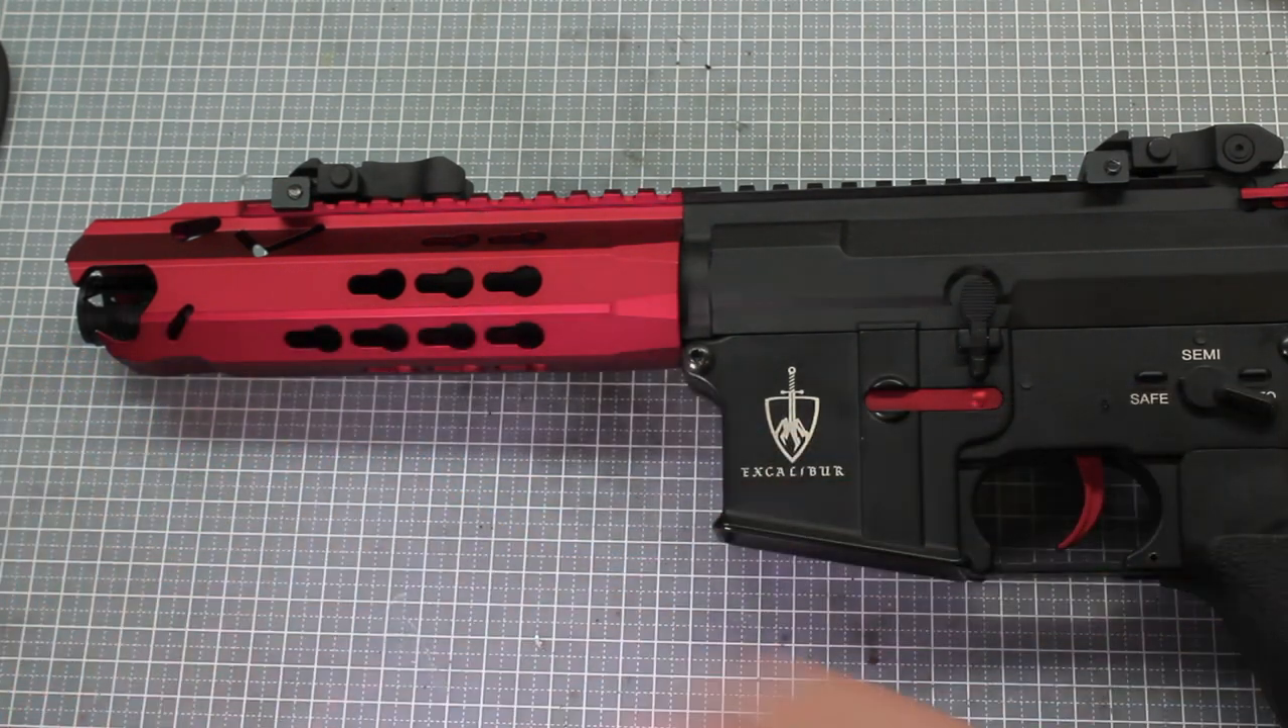So now I've got the handguard back on with the loctite and I've got a nice flush fitting here.